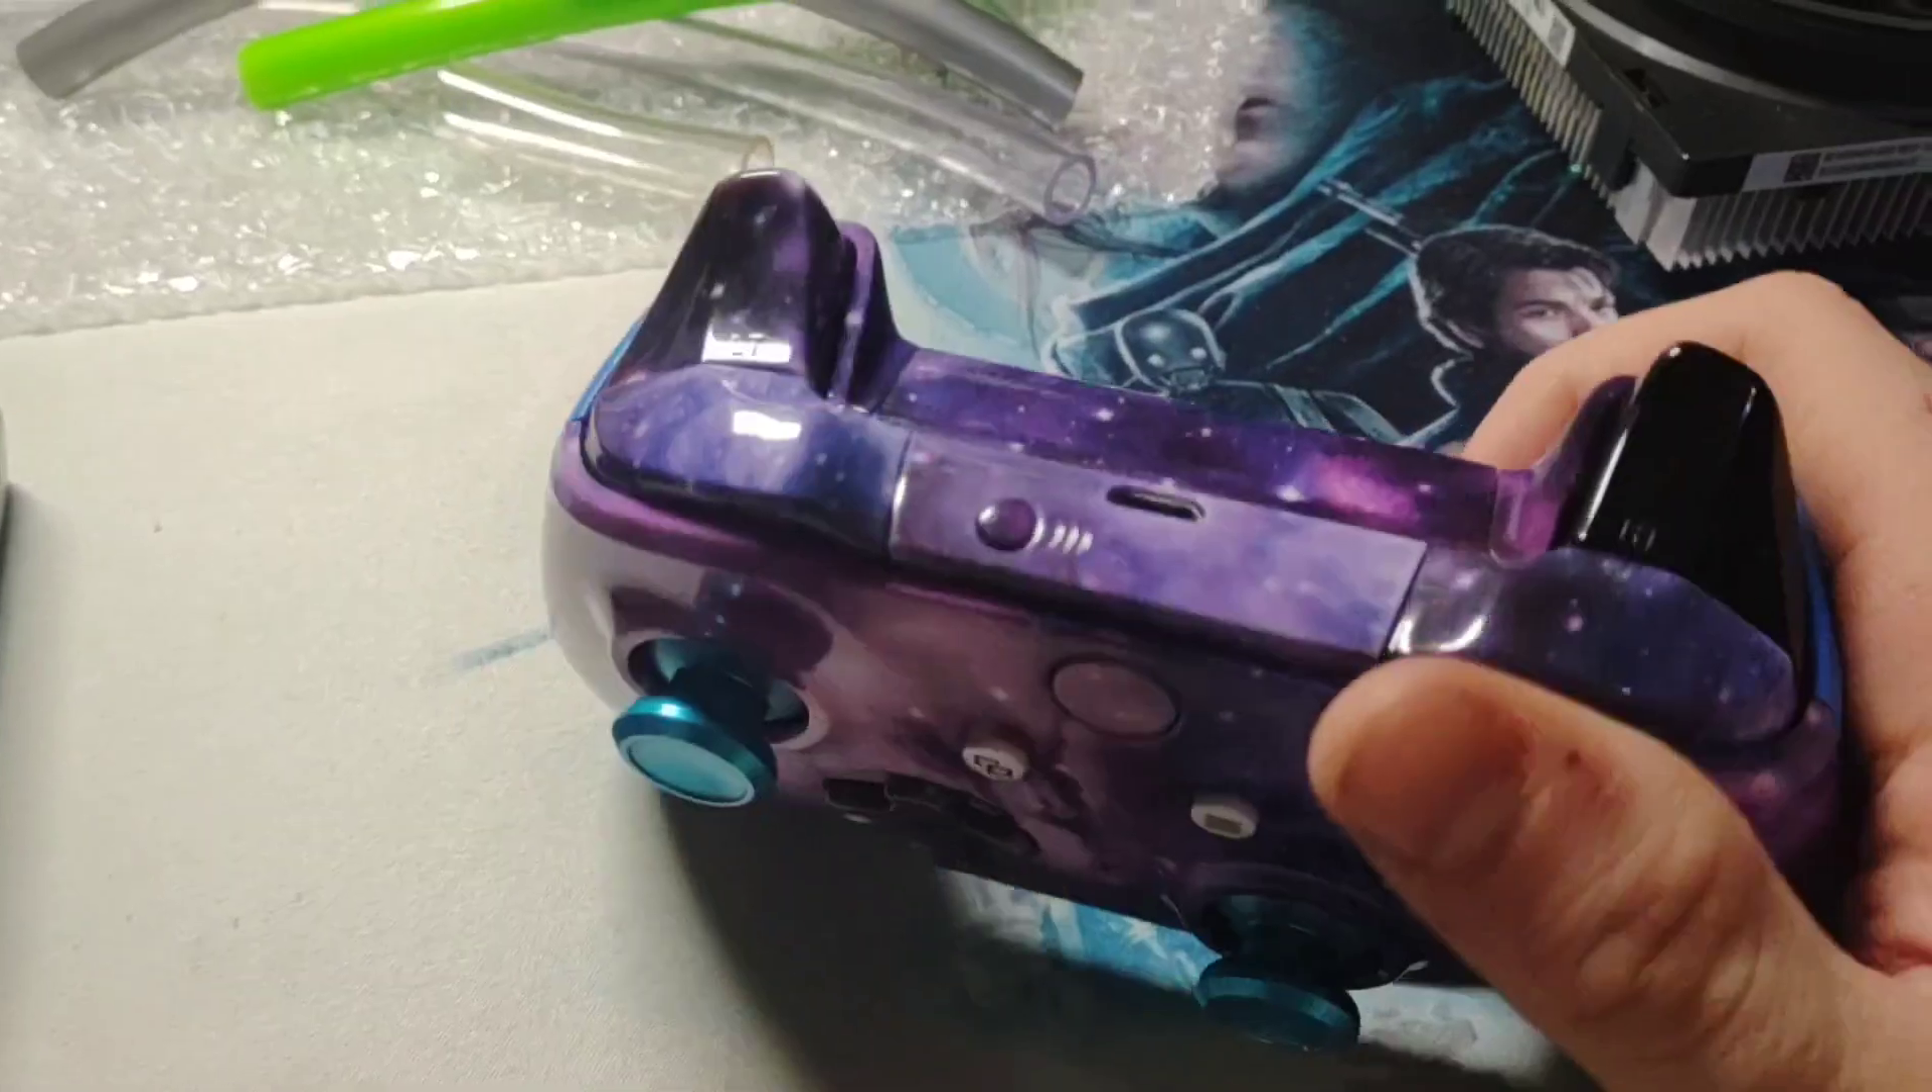I replaced the bumpers with the galaxy ones that came with this kit.